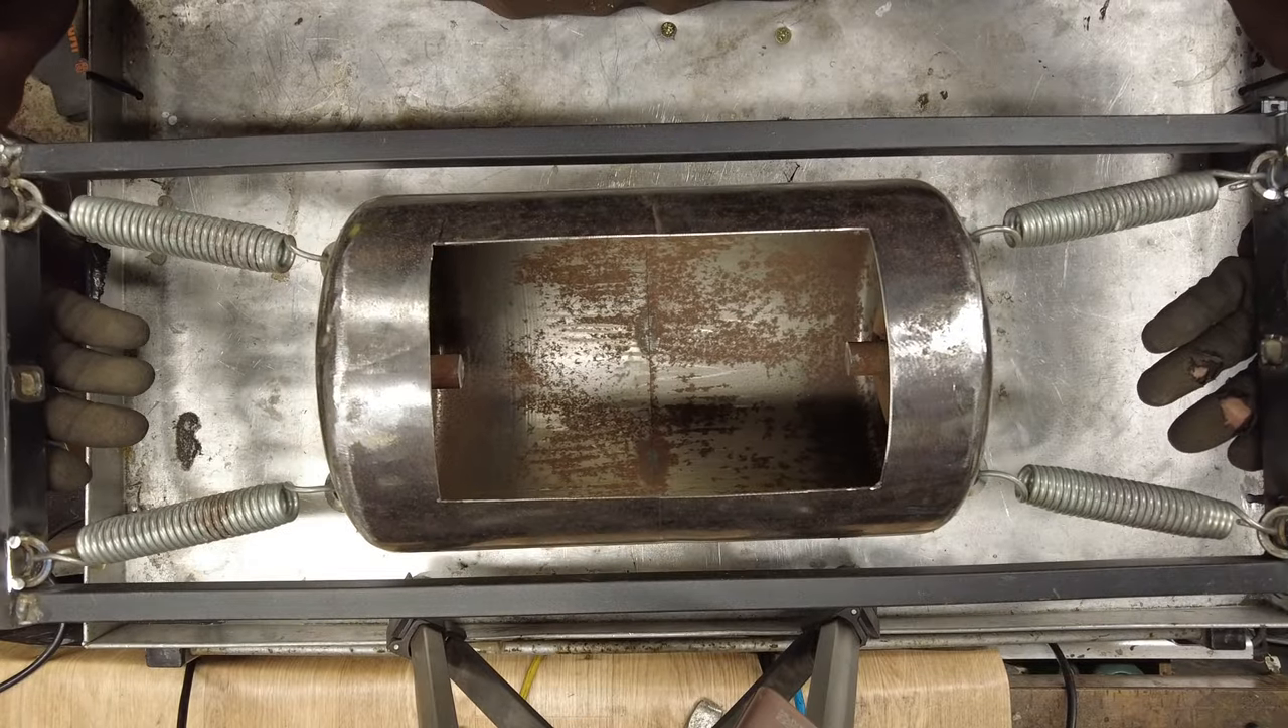So frames together, springs are on, barrel's hung.